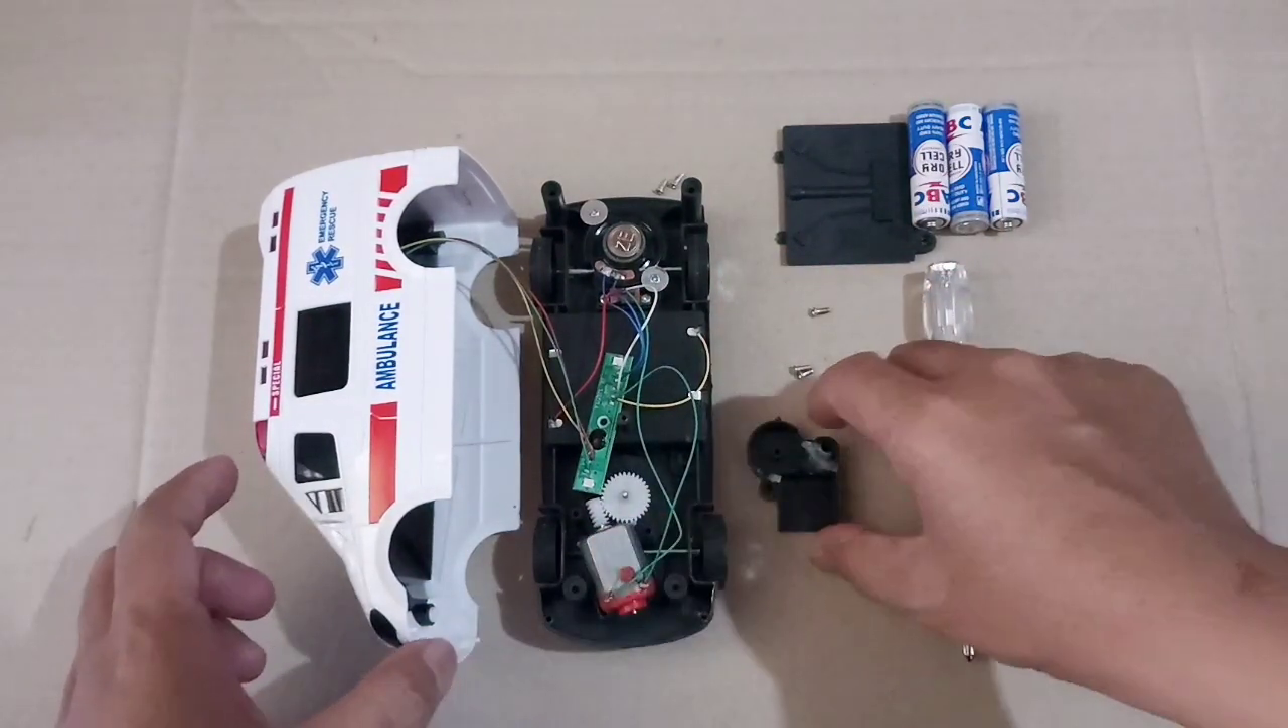Mesinnya belum ada tutupnya teman-teman.